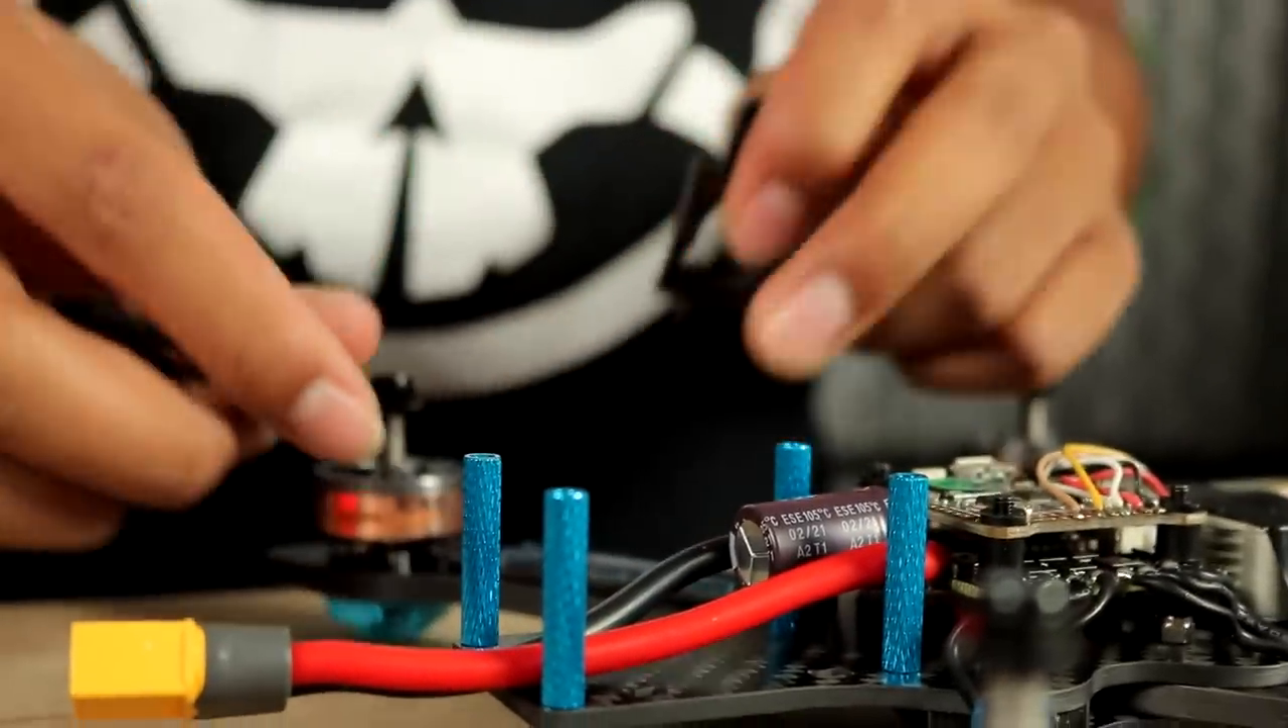We got the standoffs on.